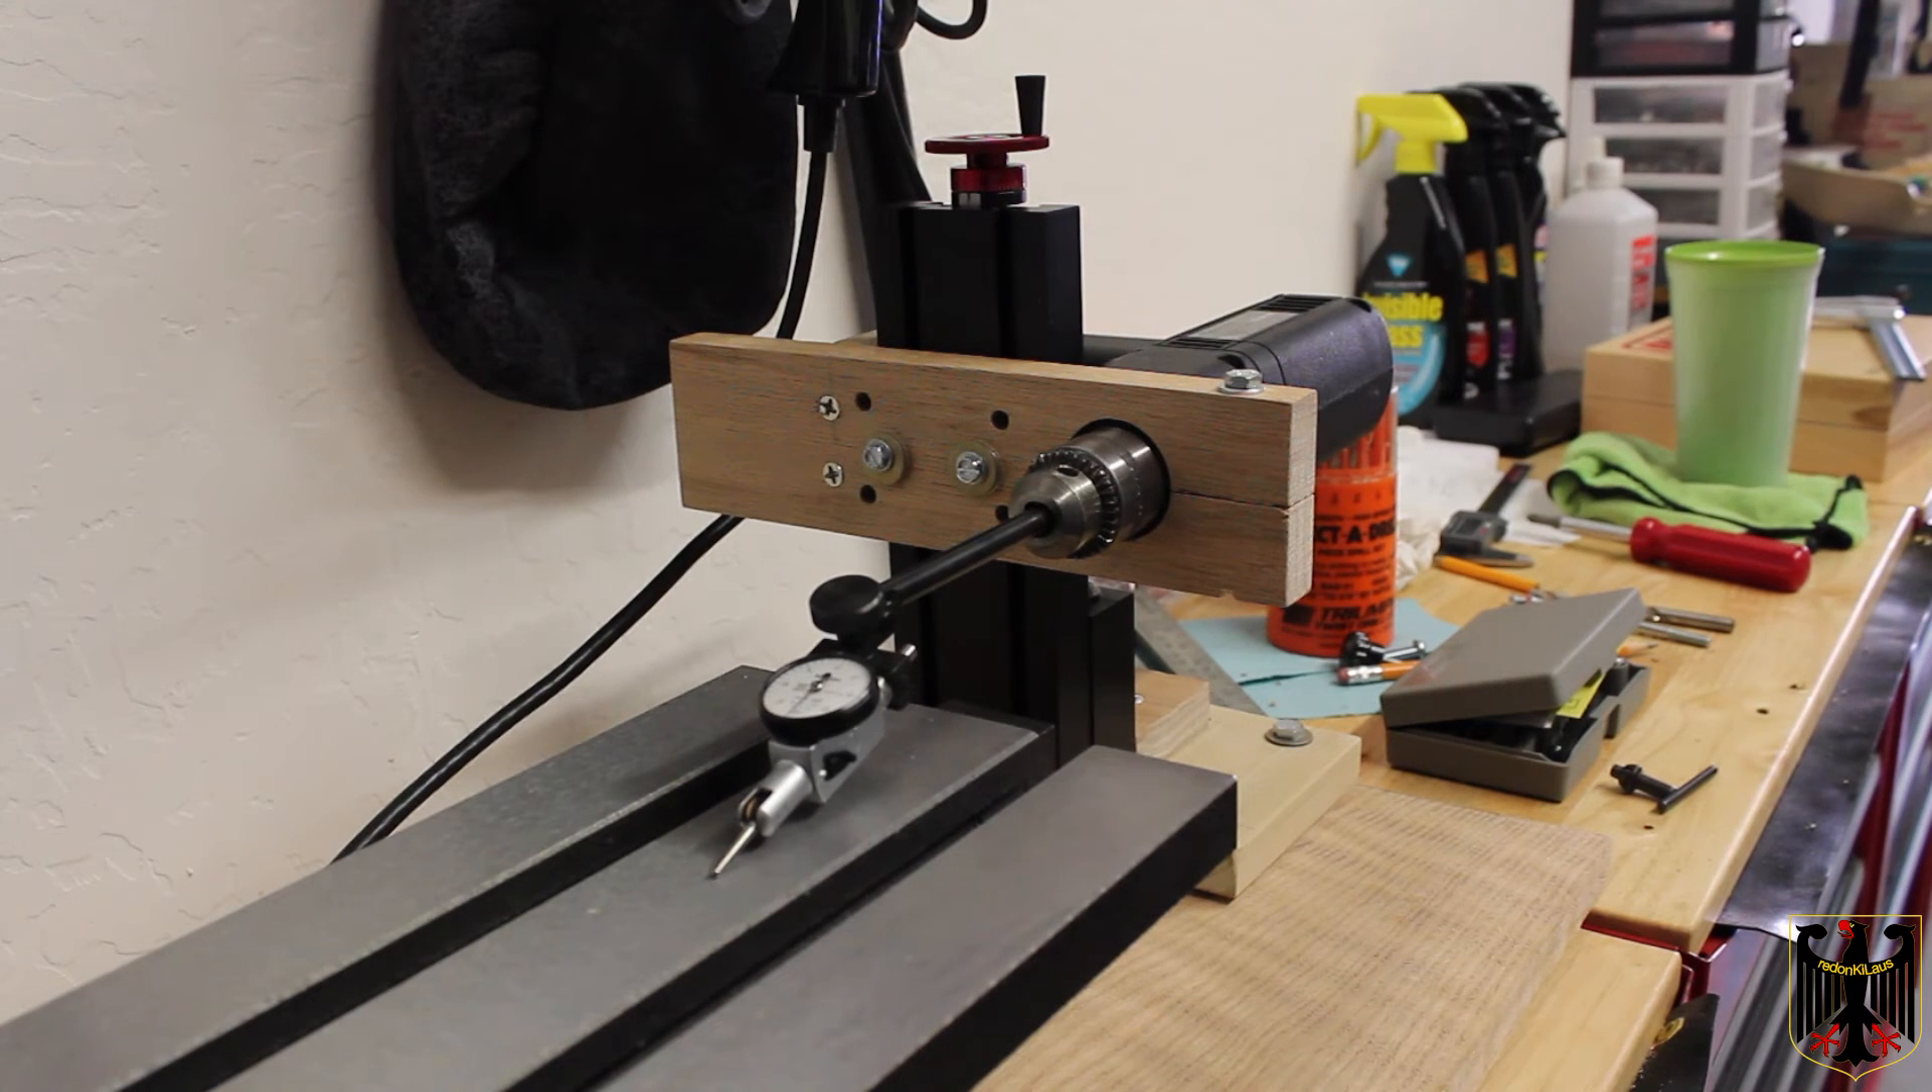At this point I have the drill actually mounted to the z-axis and I installed a runout gauge so I can measure the runout in this parallel direction.